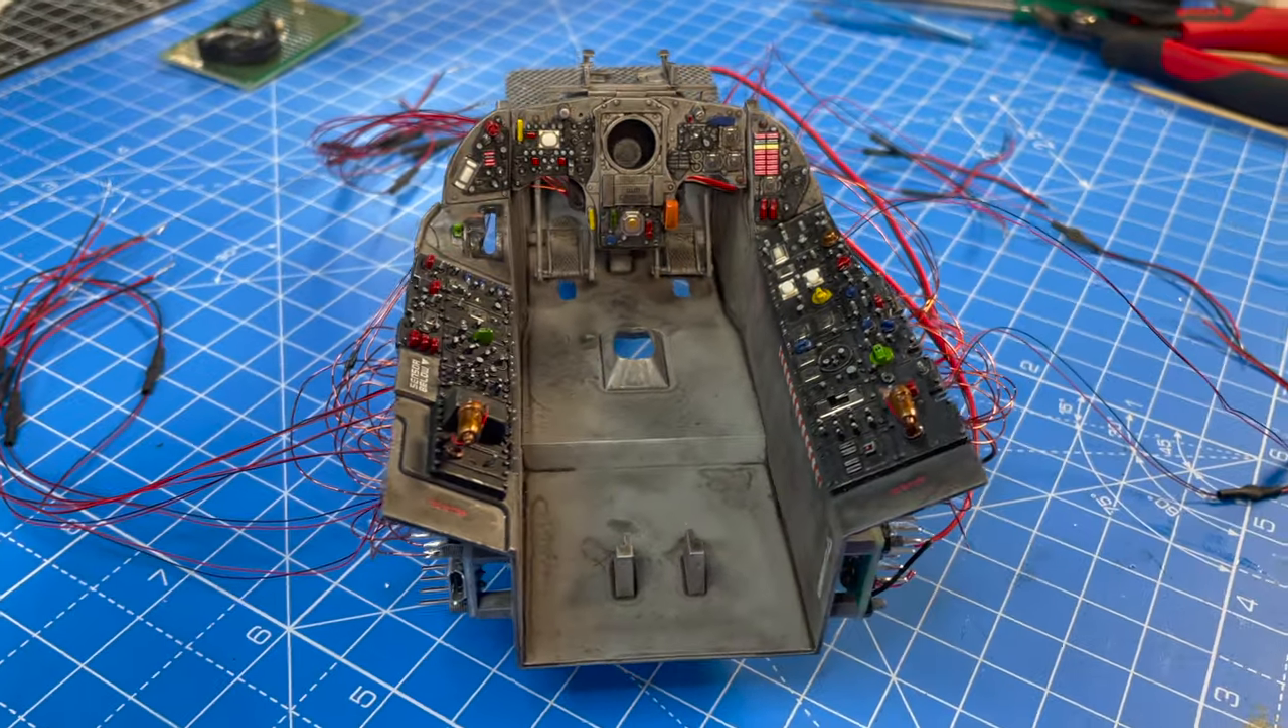Yeah, before you know it, you've wired up all of the buttons, and what a colossal pig's breakfast of a nightmare scene this is.